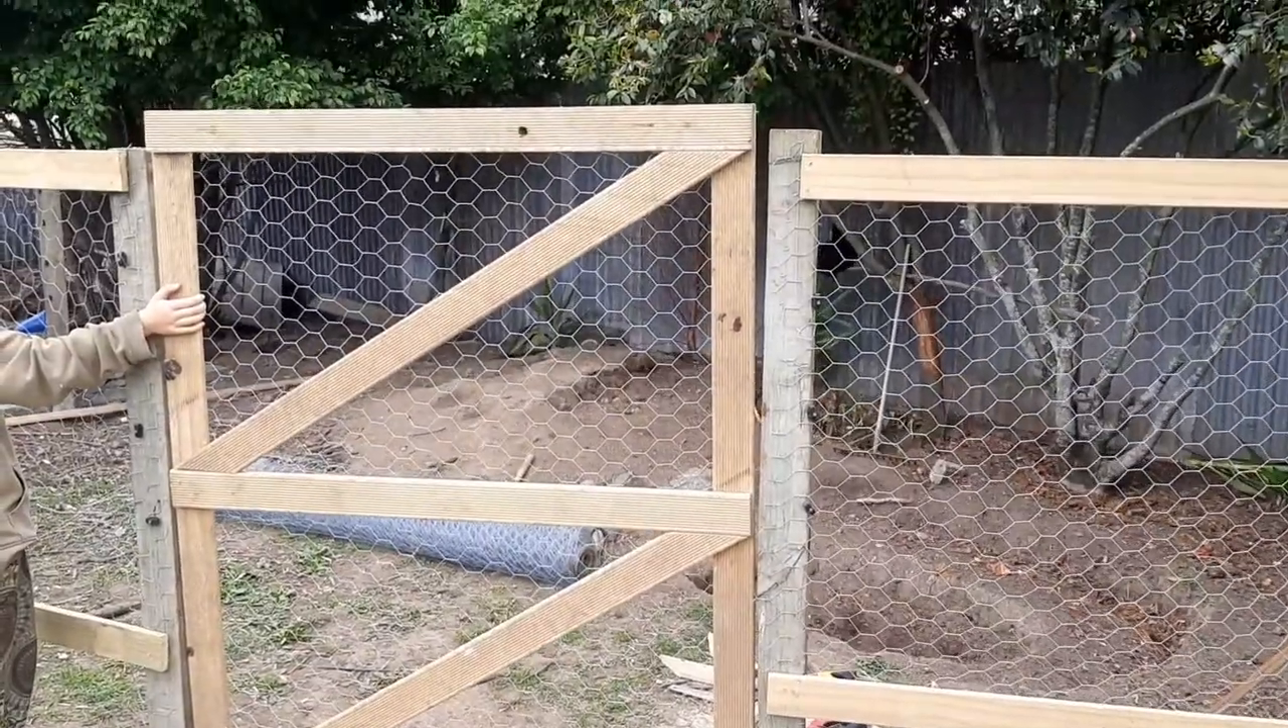So we have now built the gate took us a bit but it looks absolutely awesome now we've just got it raised up off the ground and now we're going to add some hinges to it.